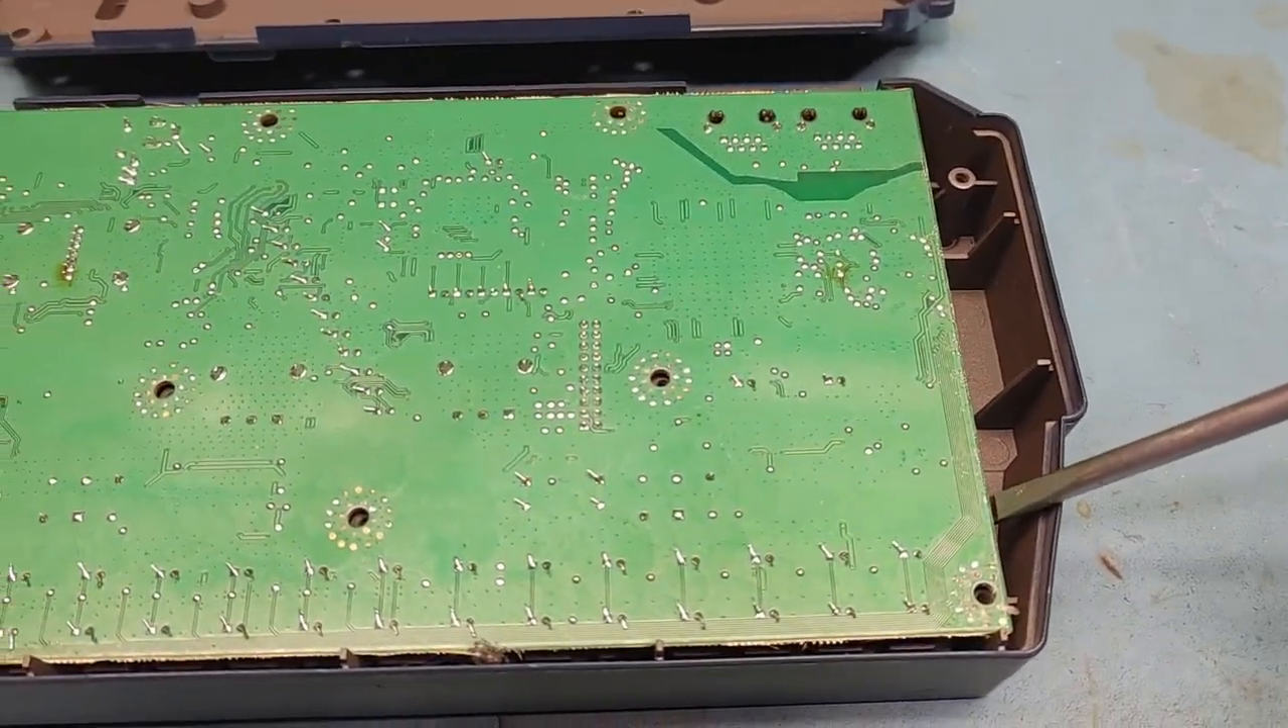OK, got the back cover off.